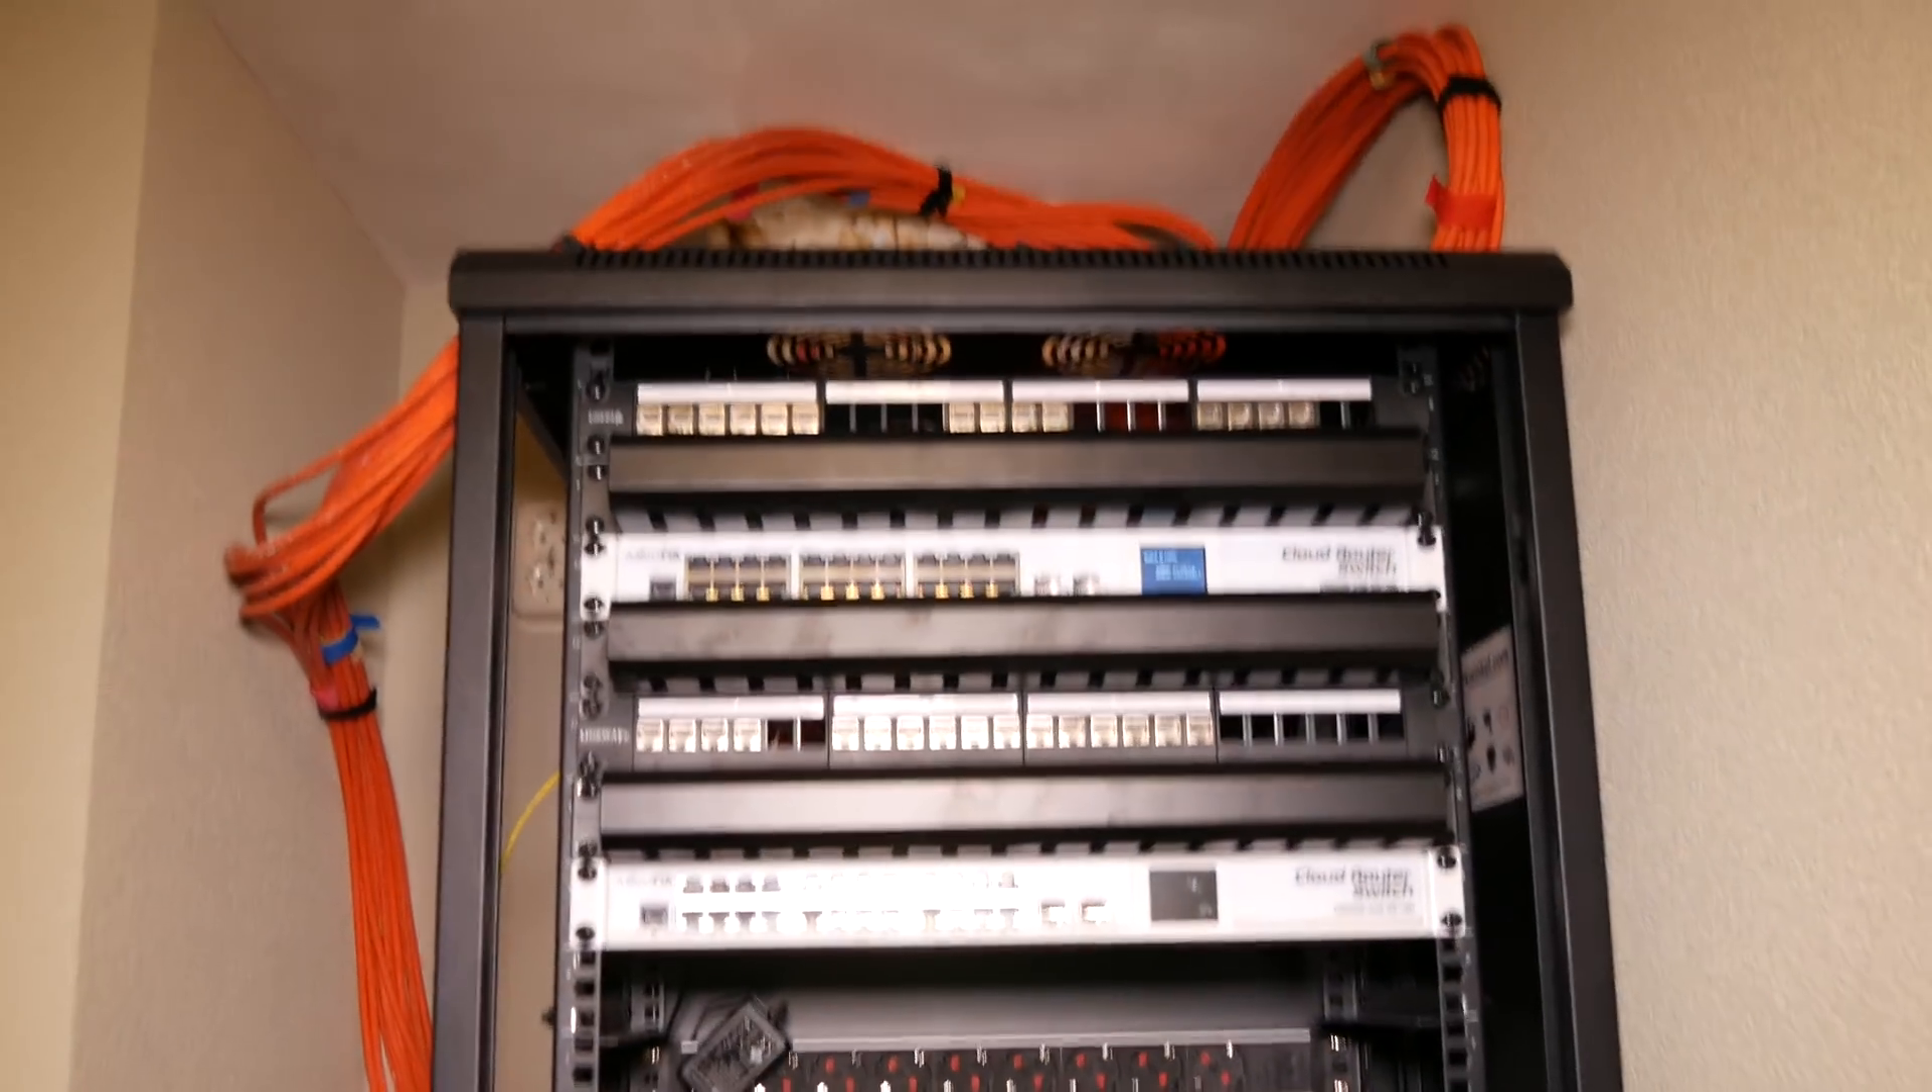Here you can see I've finished installing the second patch panel with keystones as I laid them out in my predetermined plan, and I've continued filling the rack row by row with all the components.